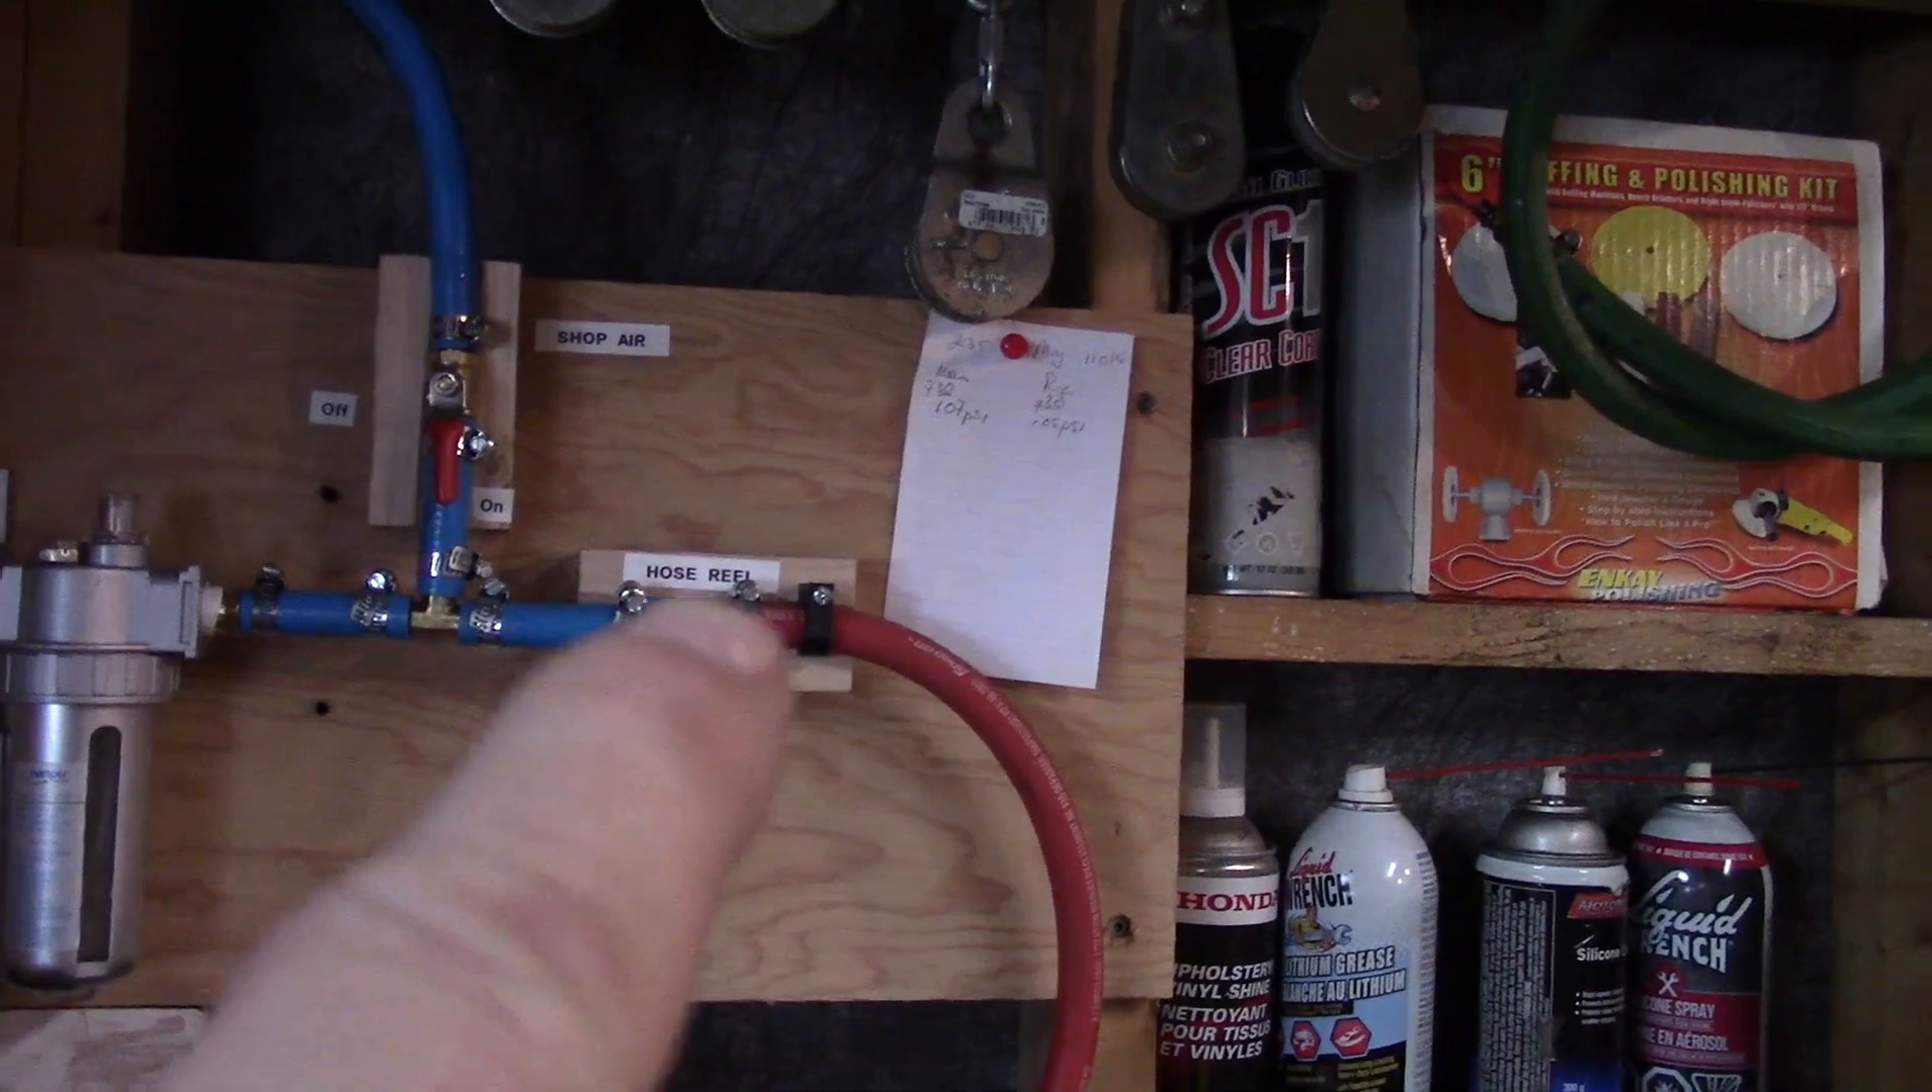So, just to finish up, I added some labels here, like main air, off and on, and shop air, hose reel, and so on.